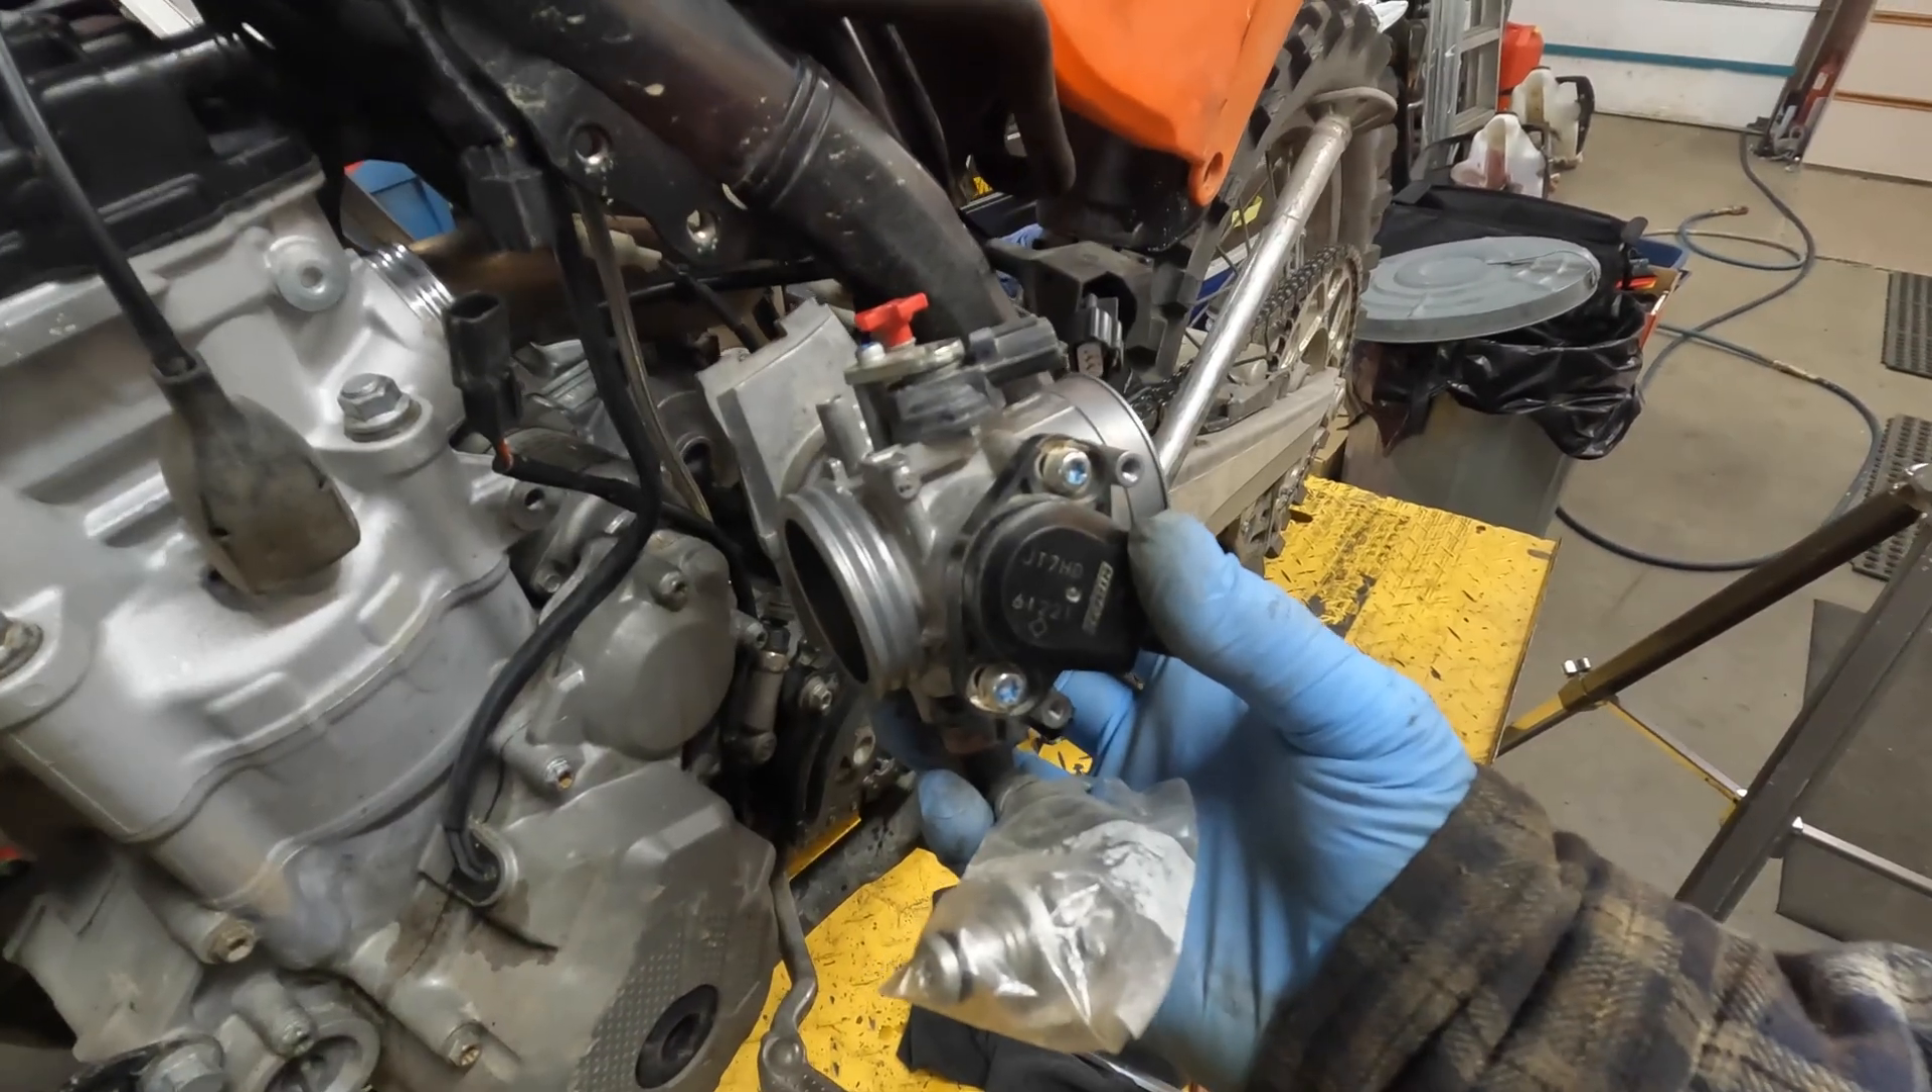Okay and now with the intake boot completely removed the throttle body just slips right out and there it is.